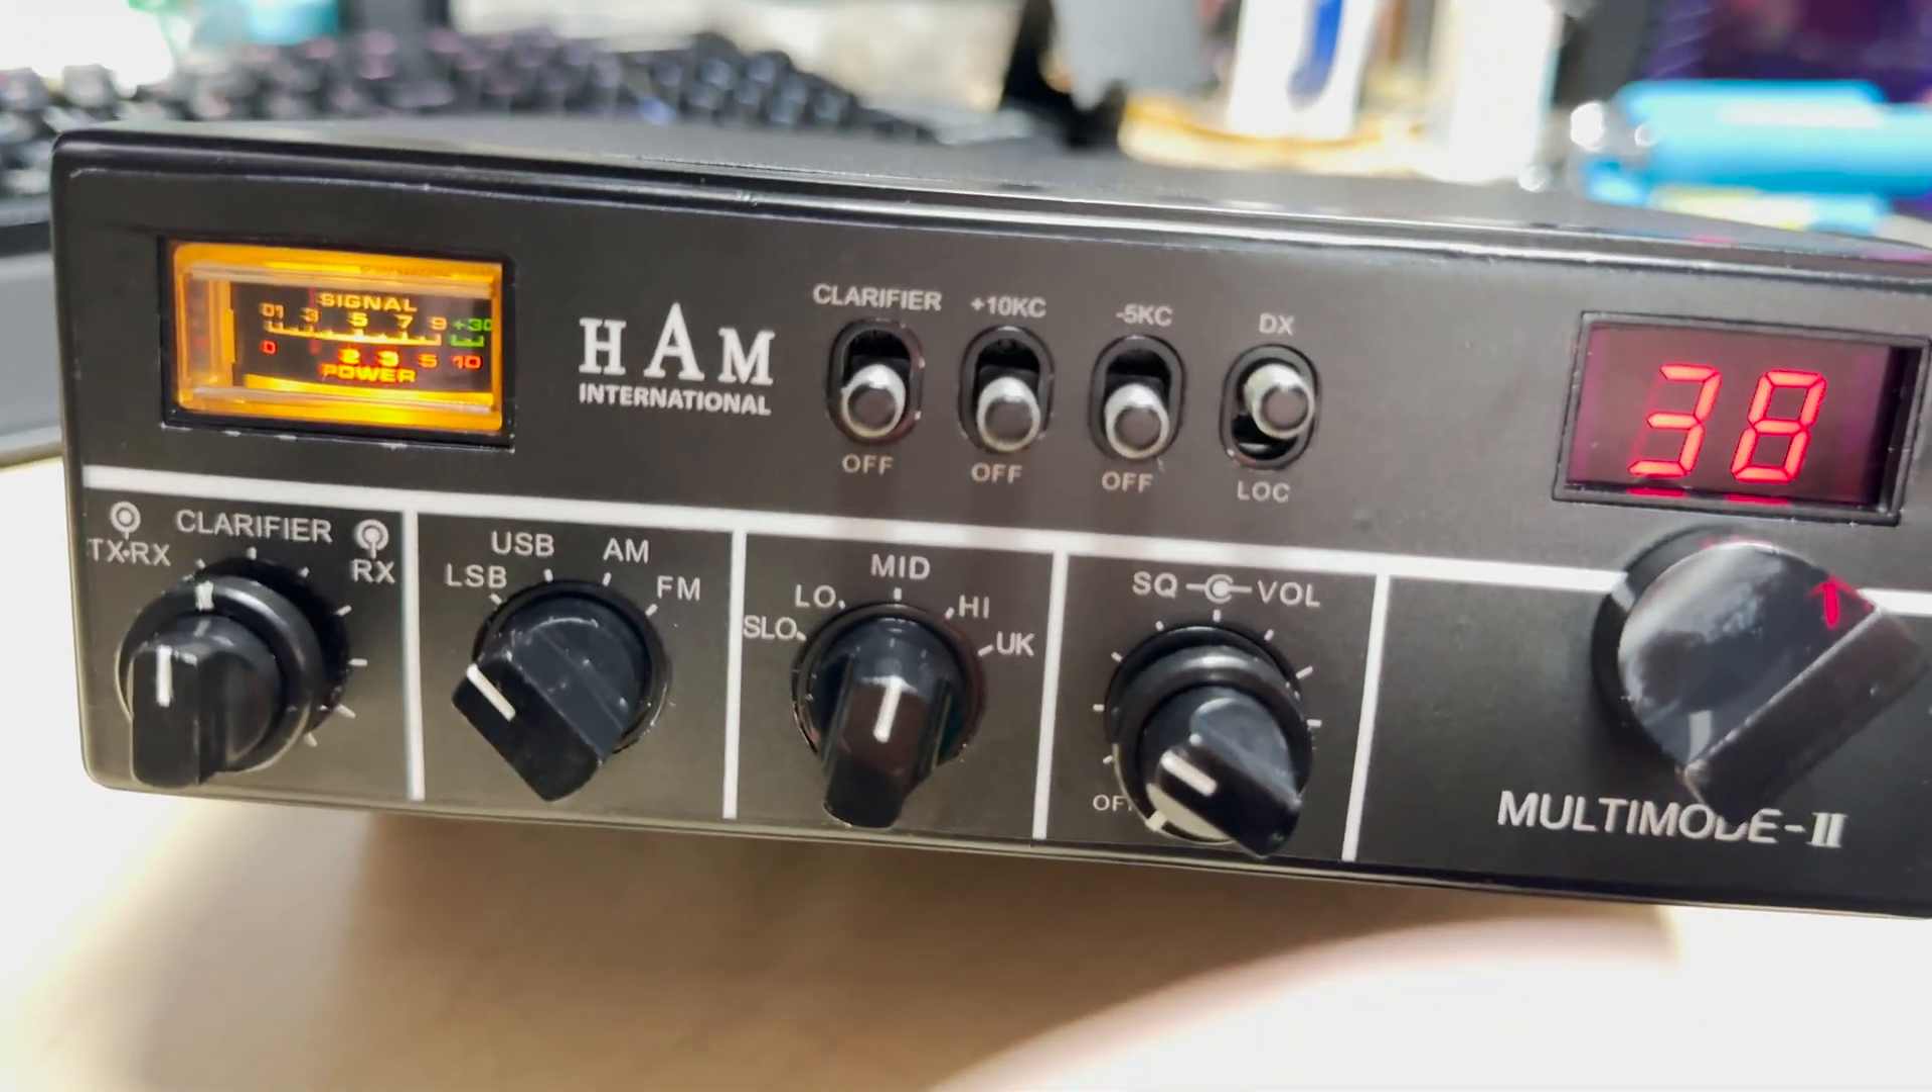We've scrounged some knobs as well so we've got a full set of knobs on there.